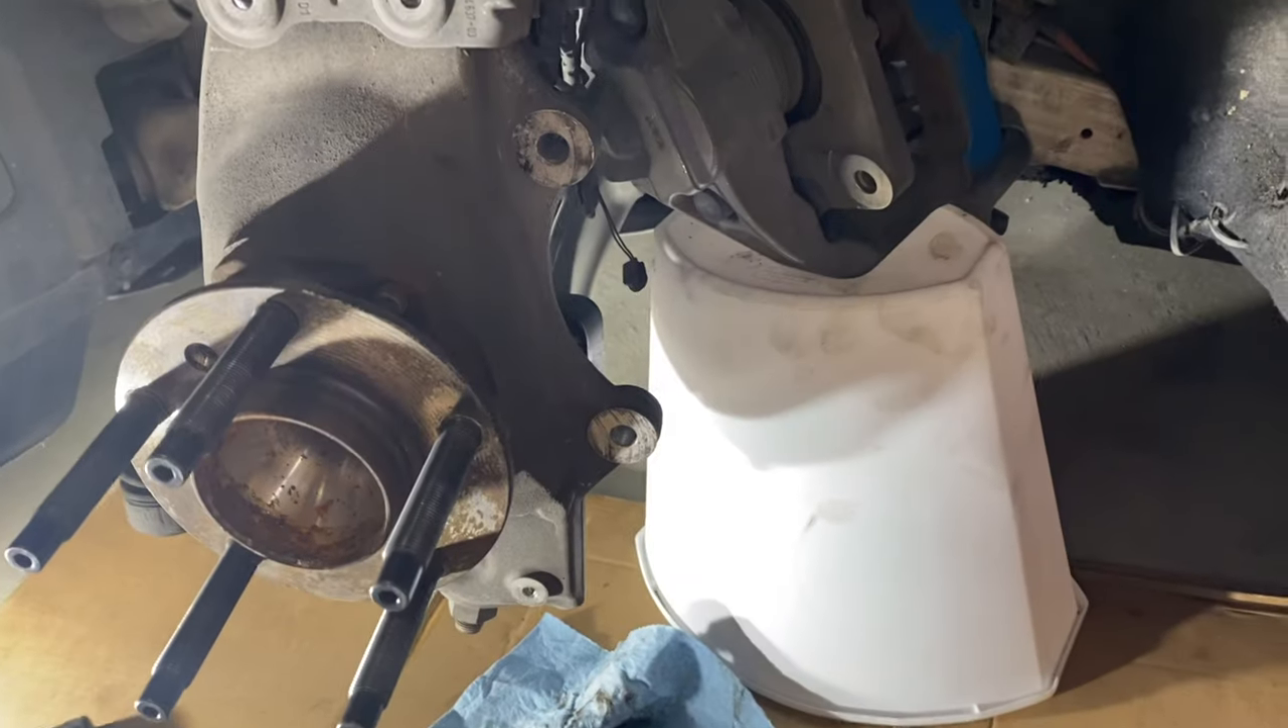Okay, so we swapped sides real quick, and we've got the old rotor off.